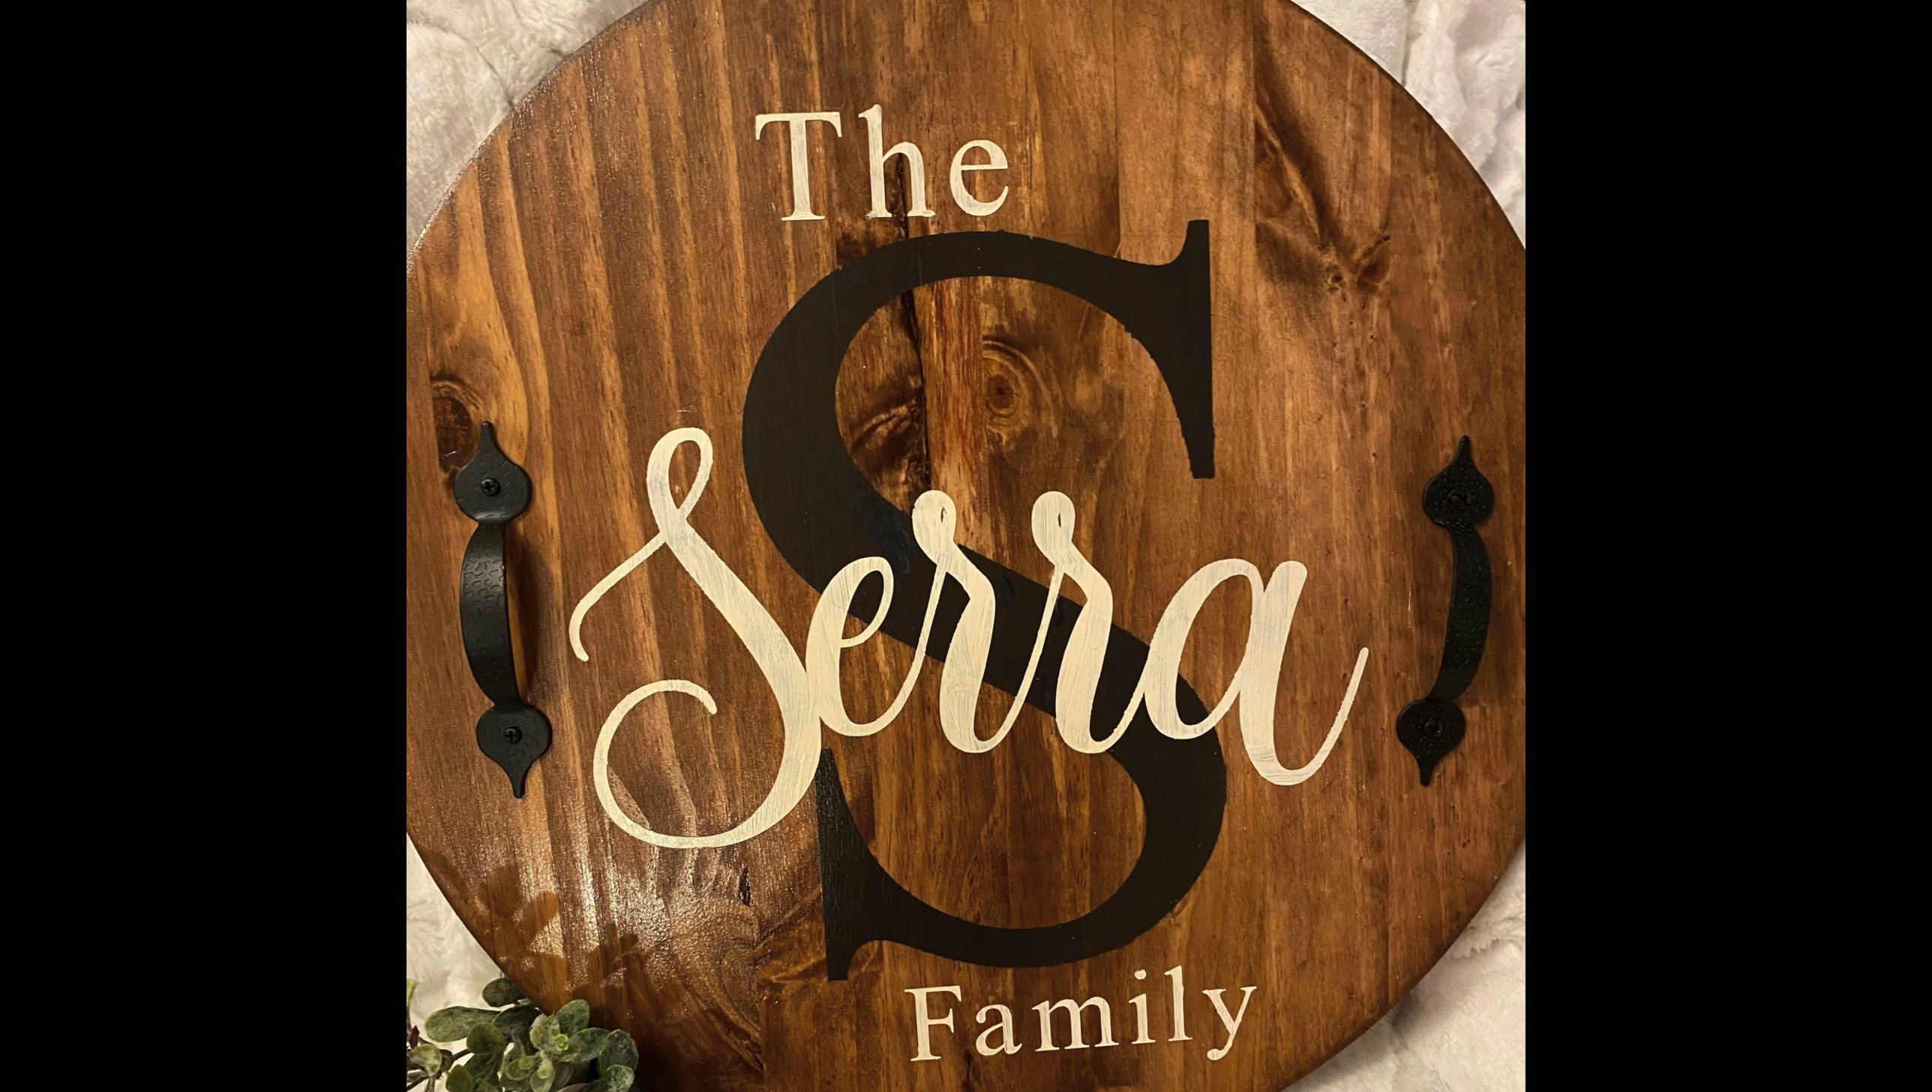Place my handles, and voila, there we go. My wood round is finished.